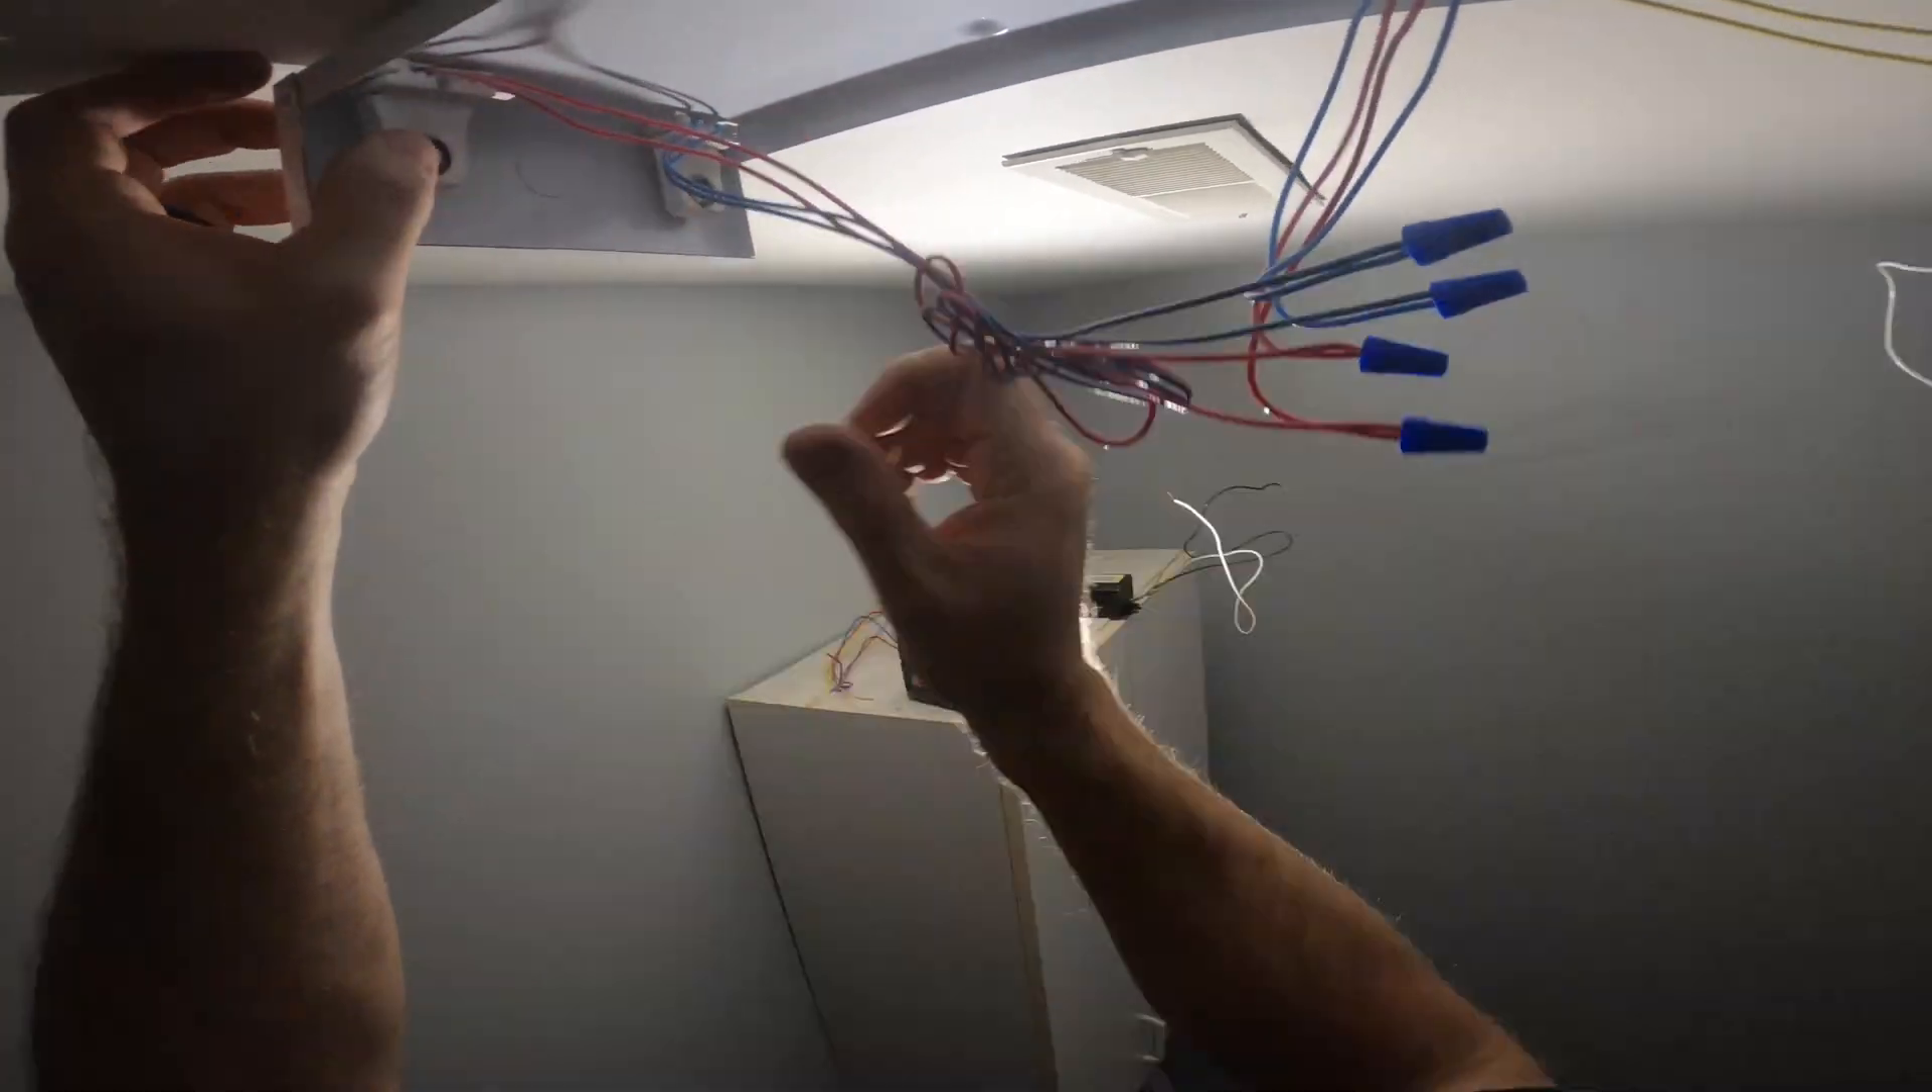Now that all the connections are made i'm just trying to get all the wires up and out of the way.